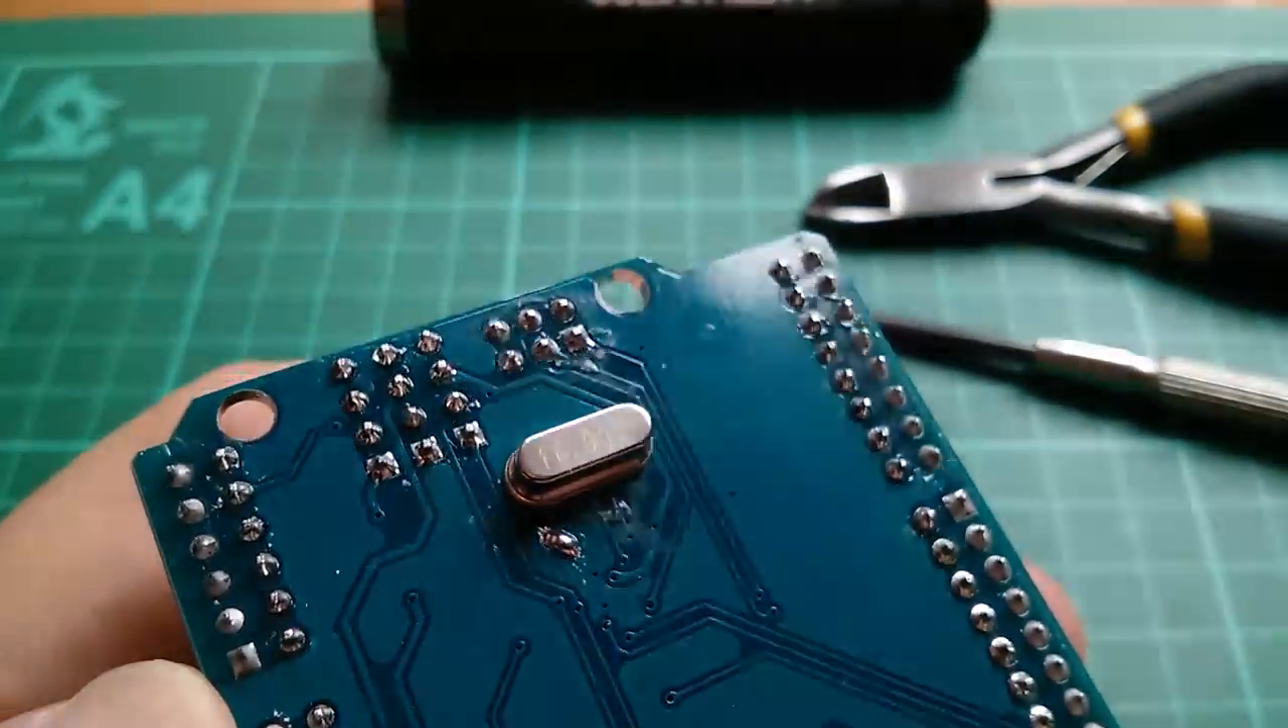So I've actually put the crystal on the underside.